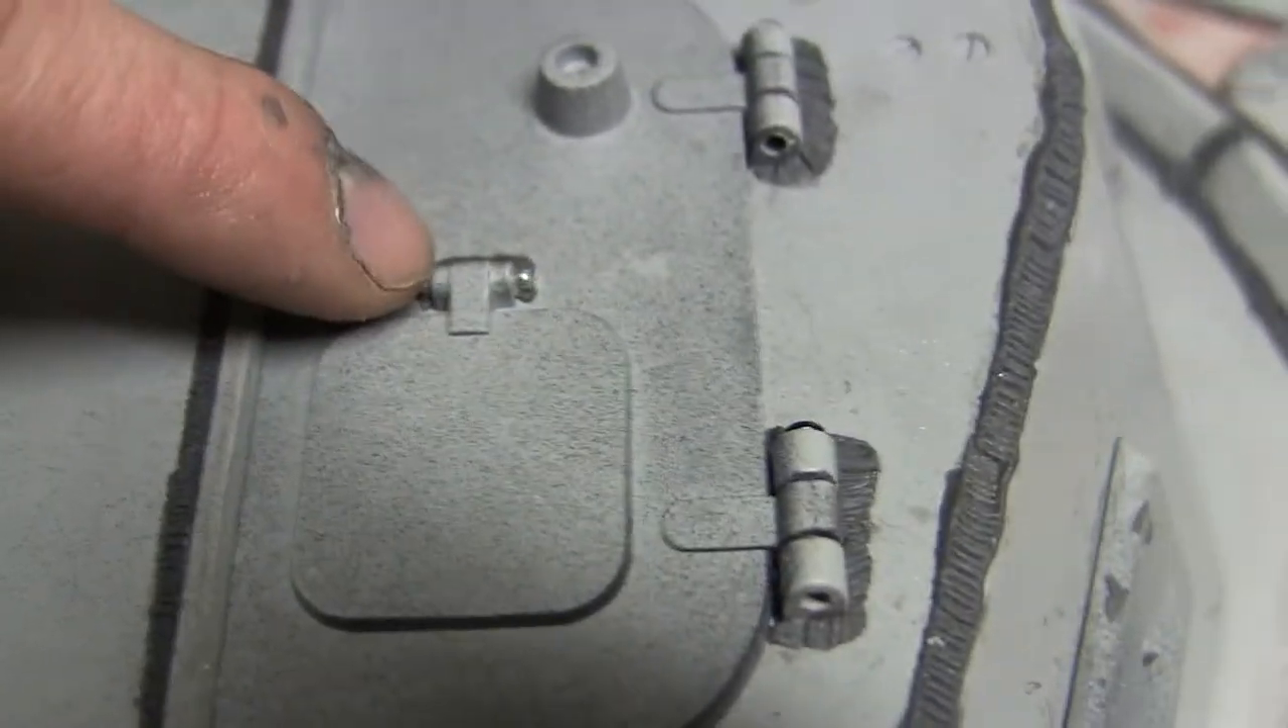To further detail the smaller hatch, I drilled out the fake hinge and put a little pin through just to give the illusion that the hatch is functional.